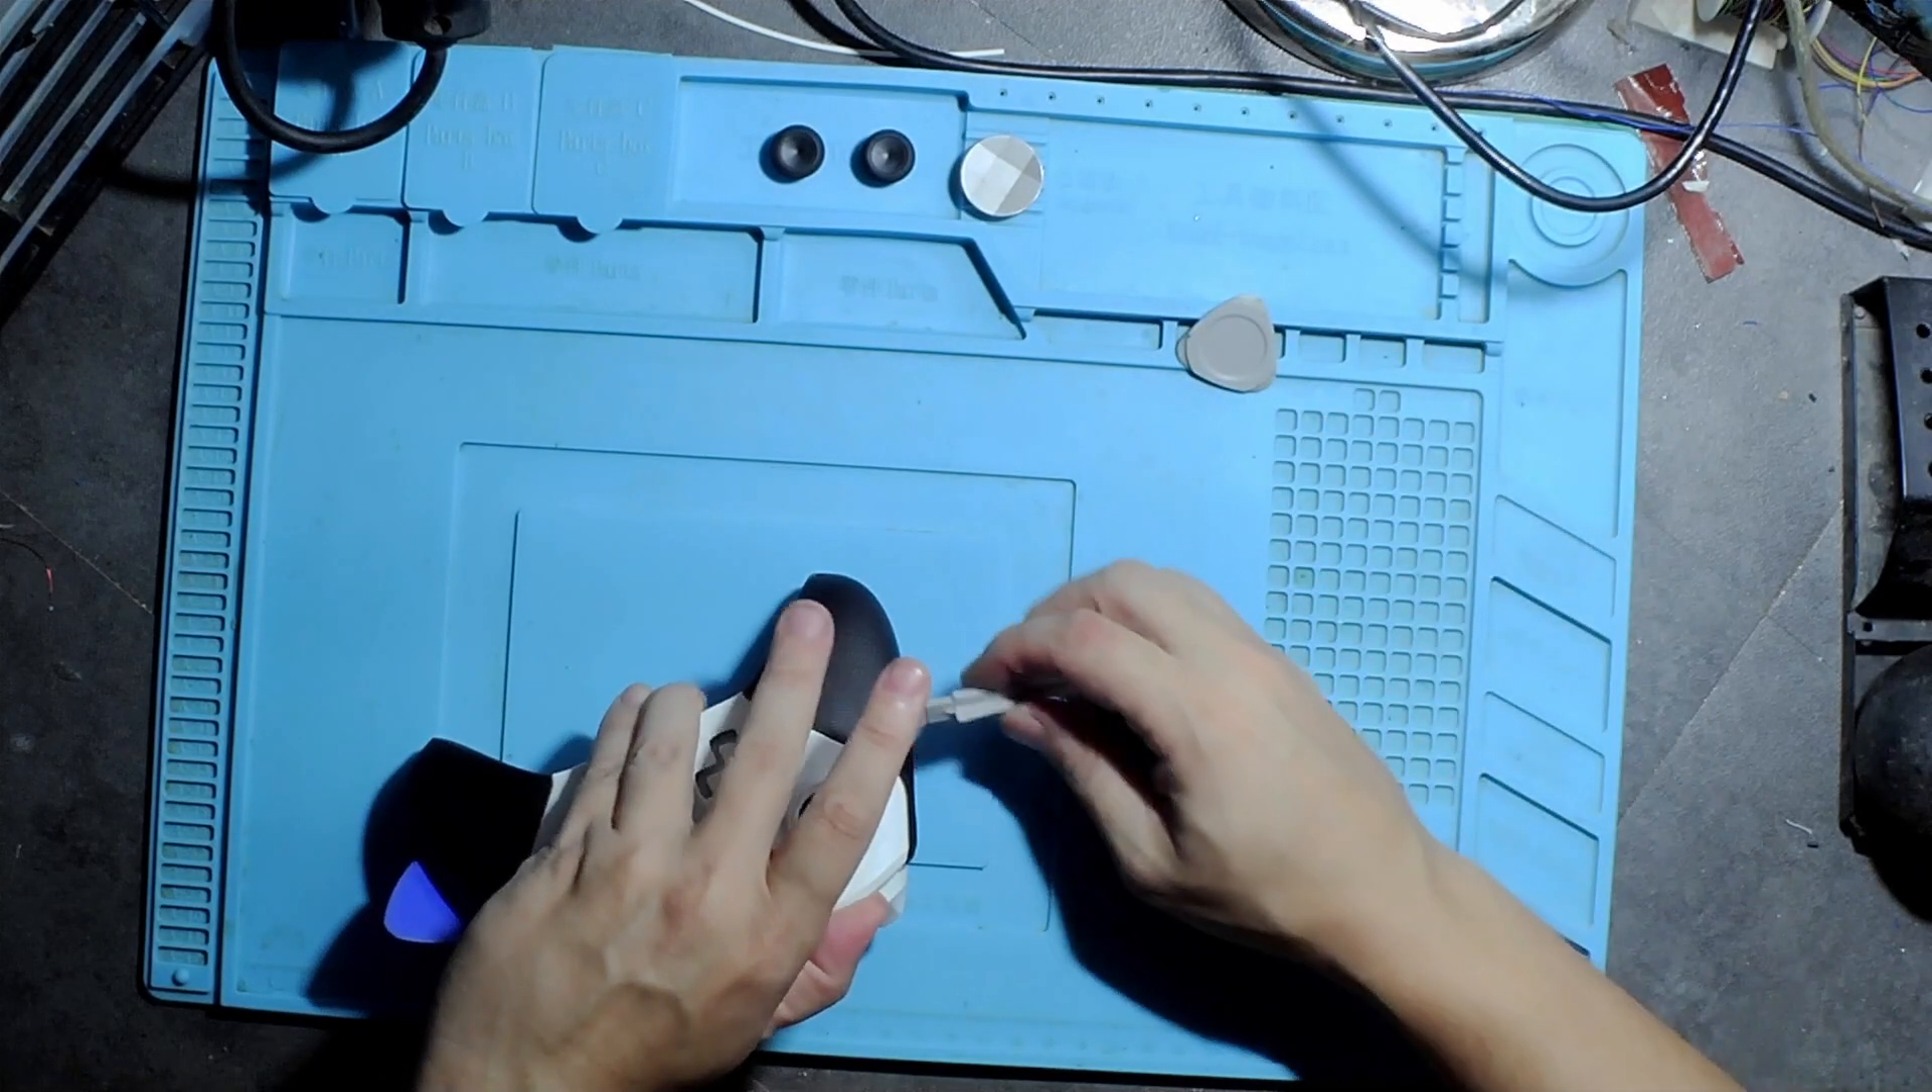On the other side I still have the guitar pick wedged in.